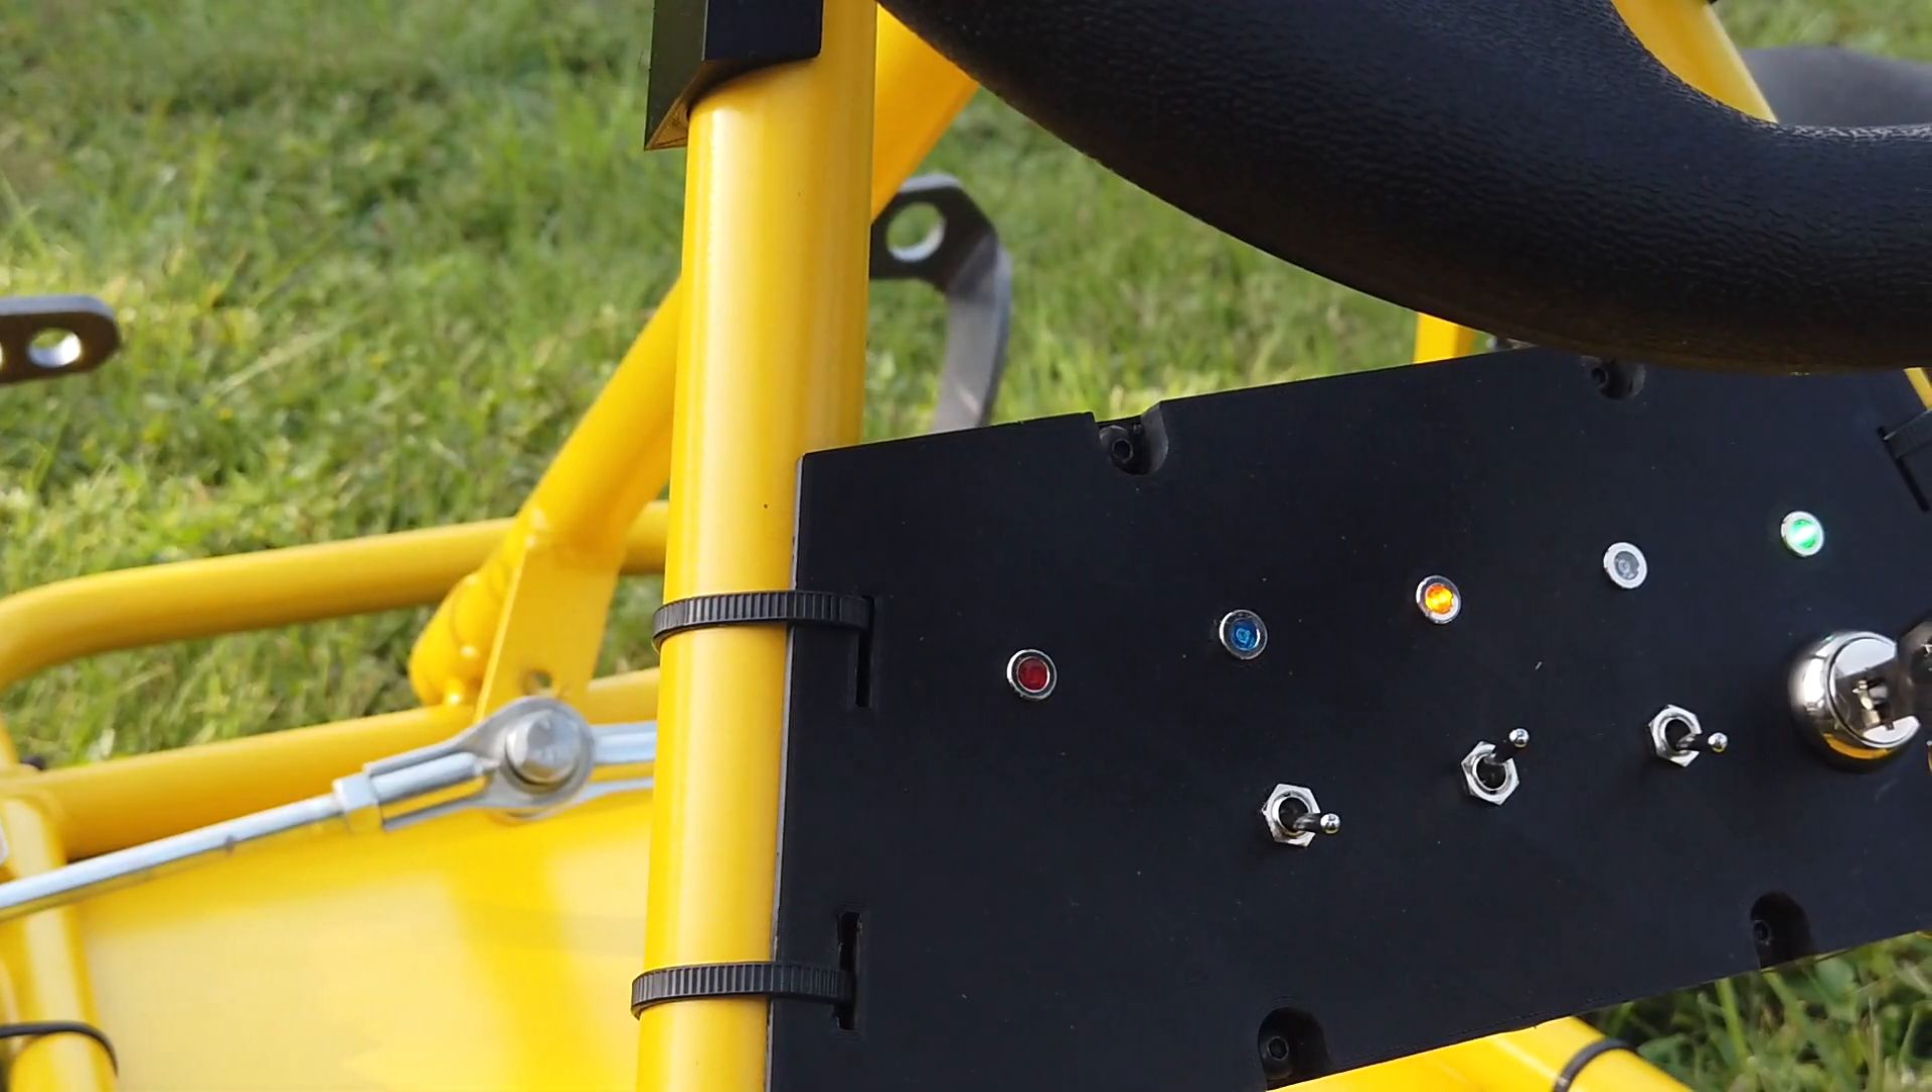The cart is painted. All the electronics are in place.